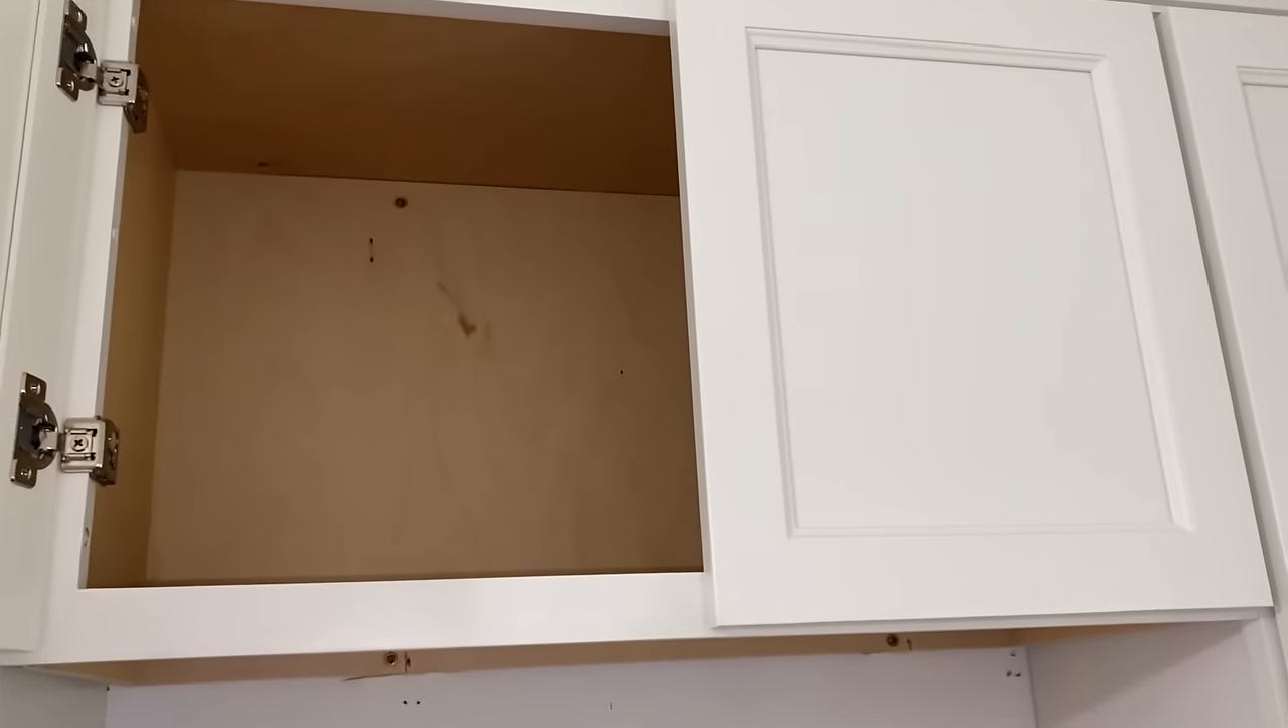So I have my cabinets hung.